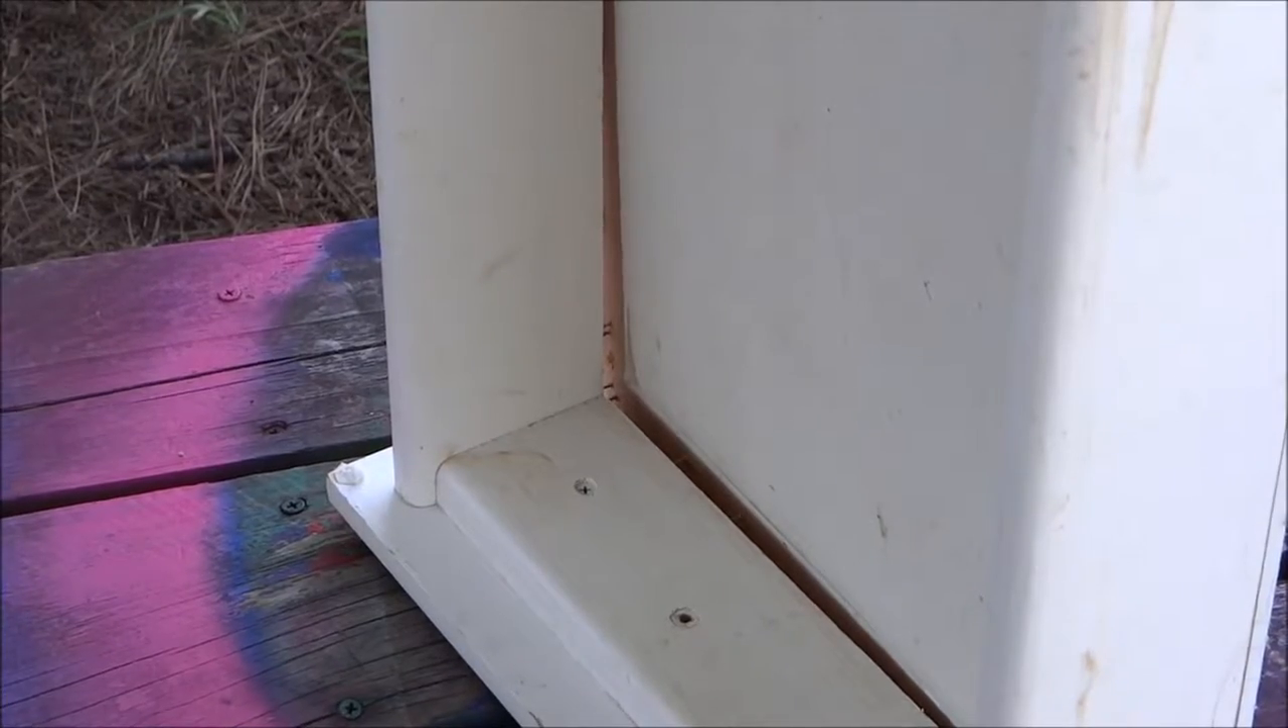So you see that light coming through or that gap right there? That's the bottom of the drawer actually coming apart.